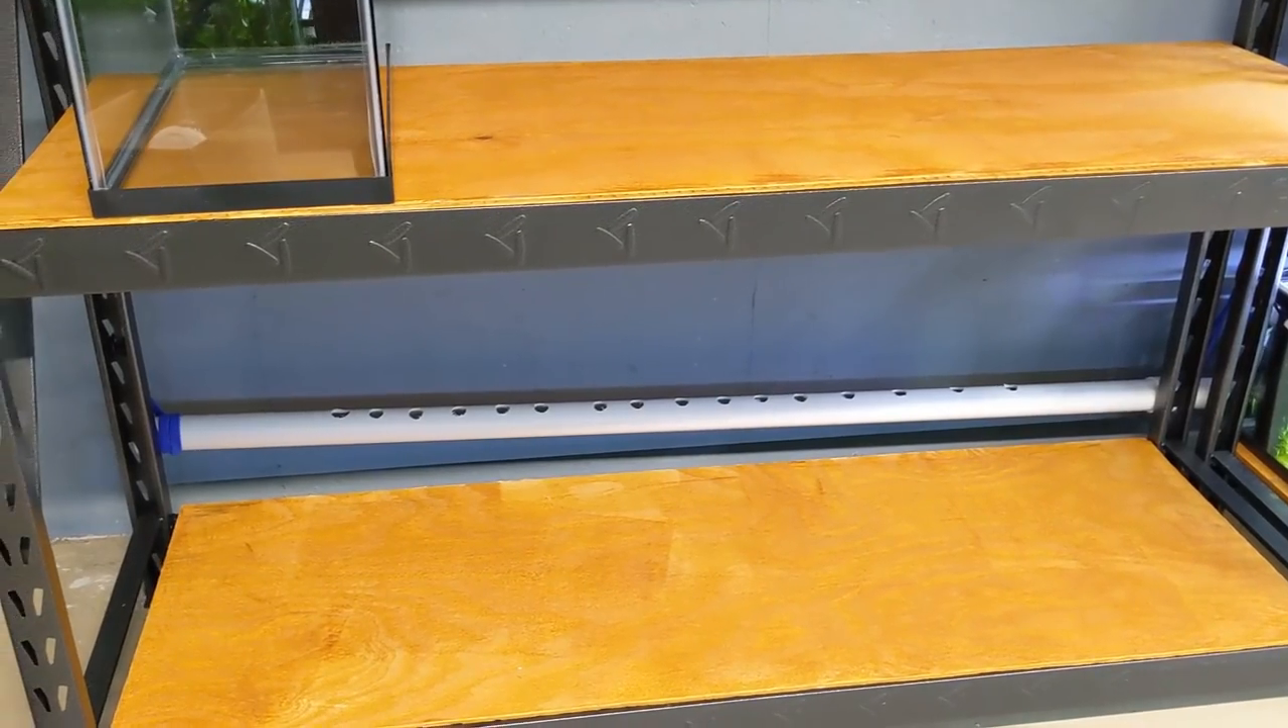I've got the whole overflow drain set up, all the holes drilled so we can start putting in some tanks now.